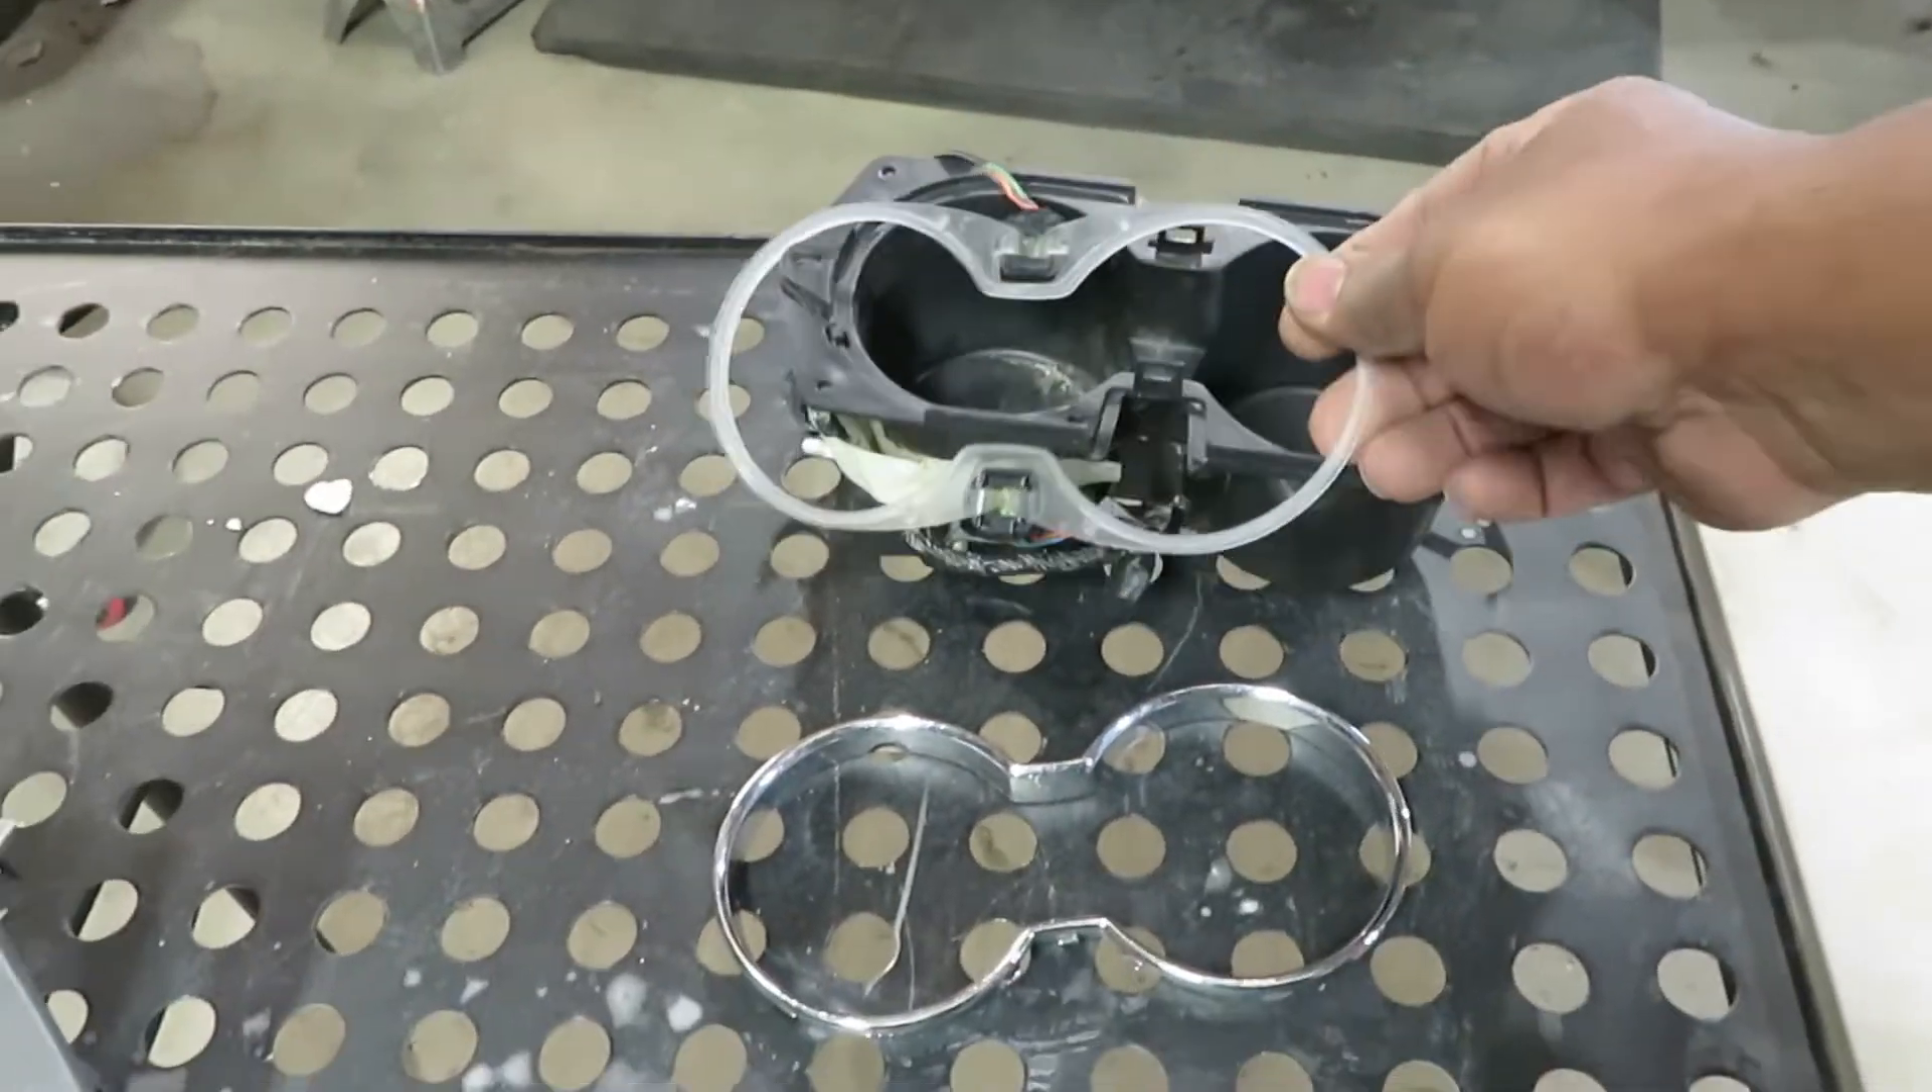I actually took my cup holders apart.